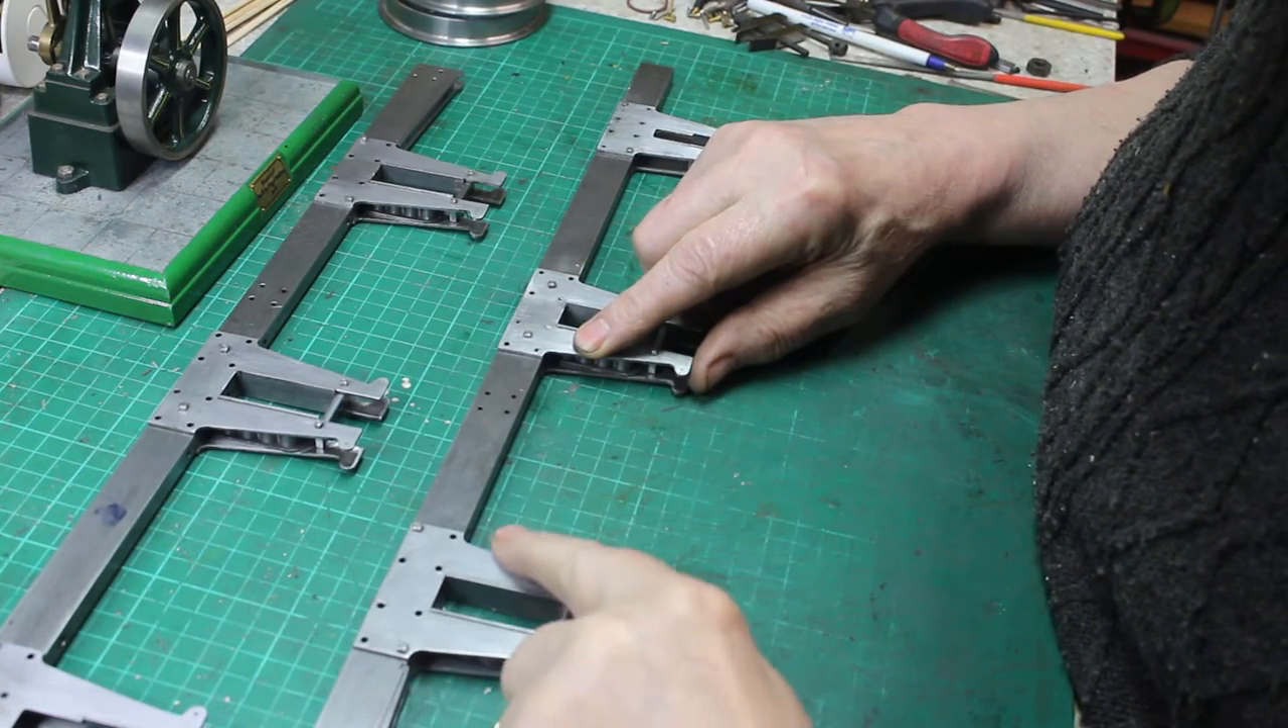I've got the horn plates in place on the frames.